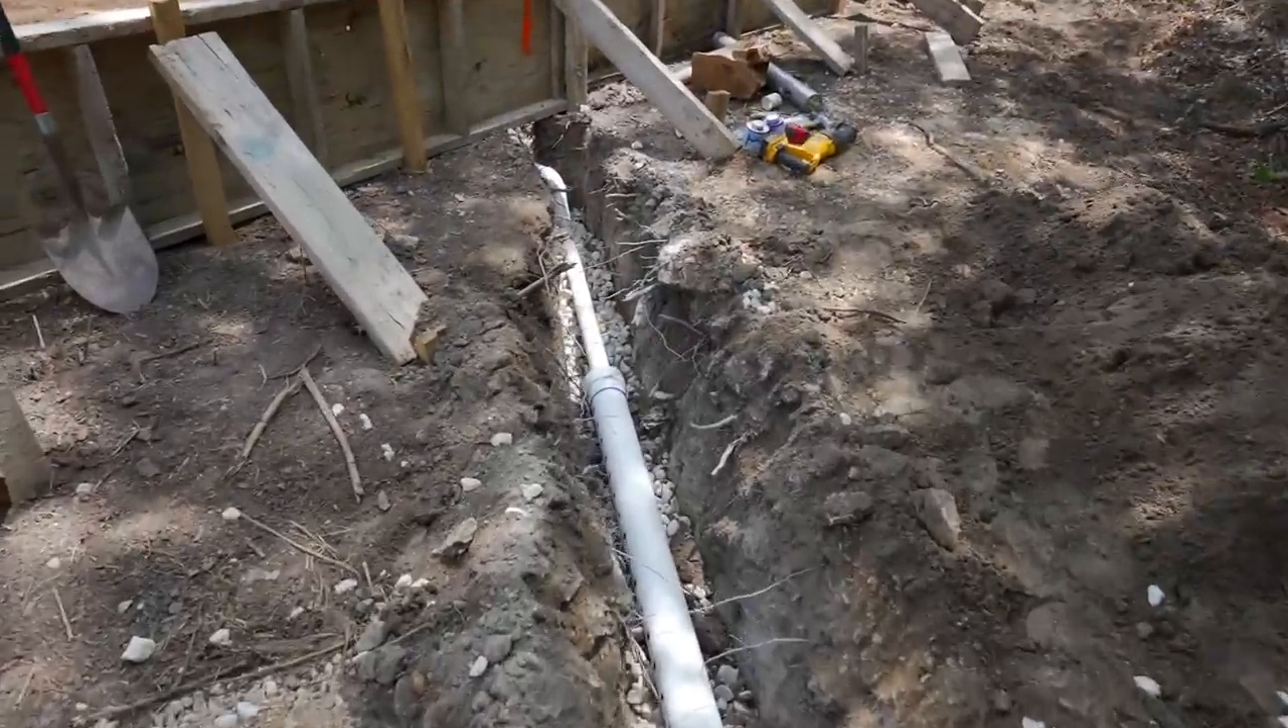All right so you guys can see we have the pipe in the in the ditch it's got gravel underneath and we got it plumbed from here with a two inch all the way in there.